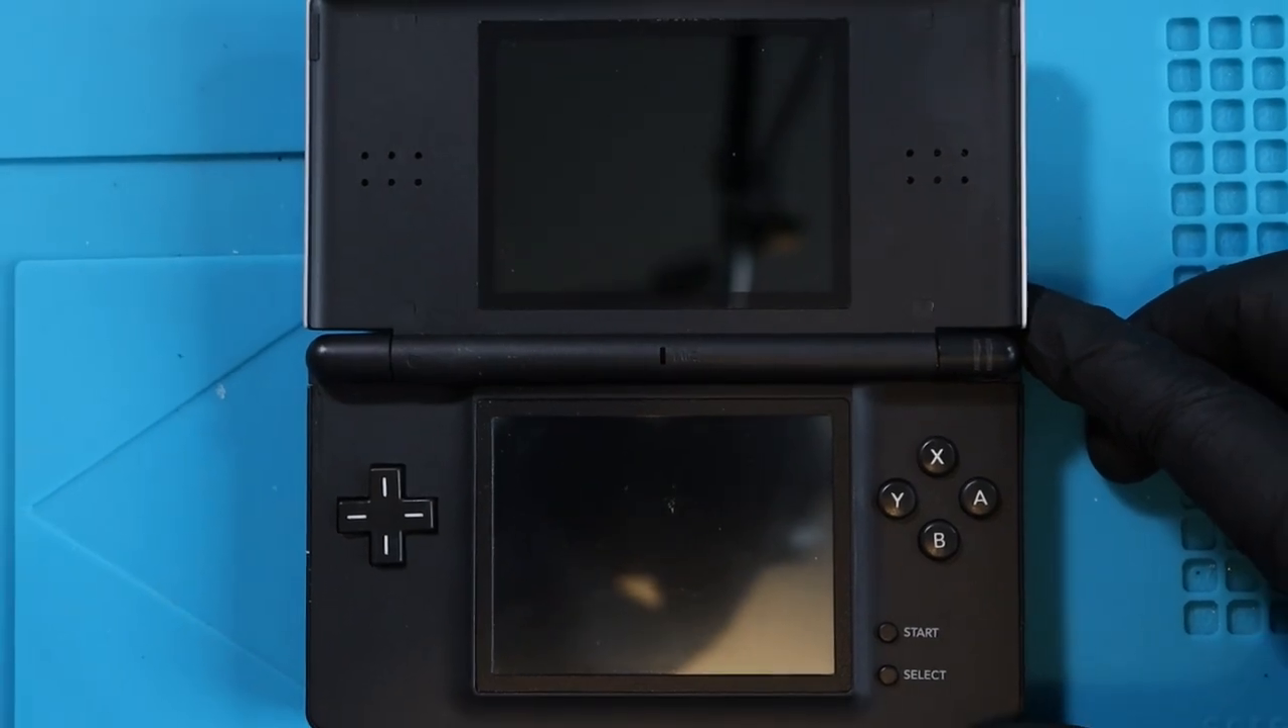The hinge we got the hinge all good it's all put back together real nice.